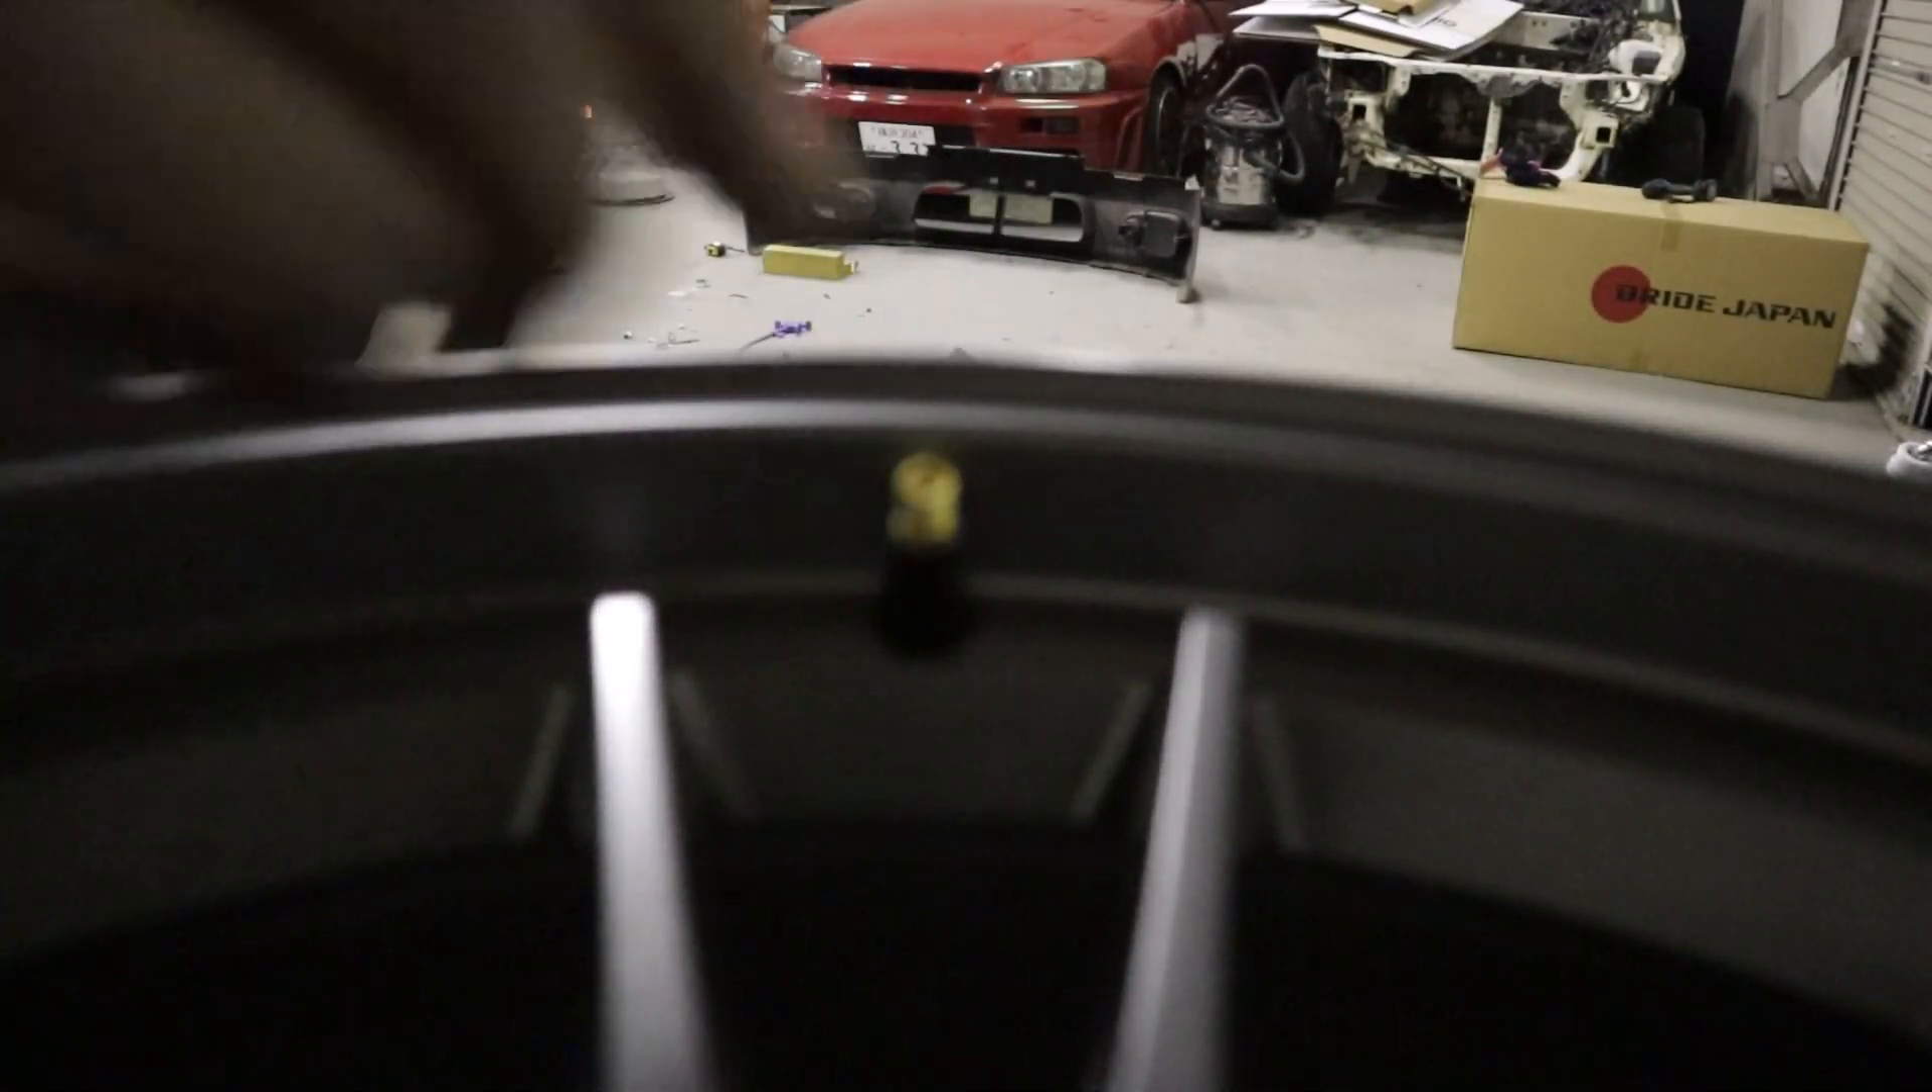Now i have a valve stem in my brand new wheel just like that.